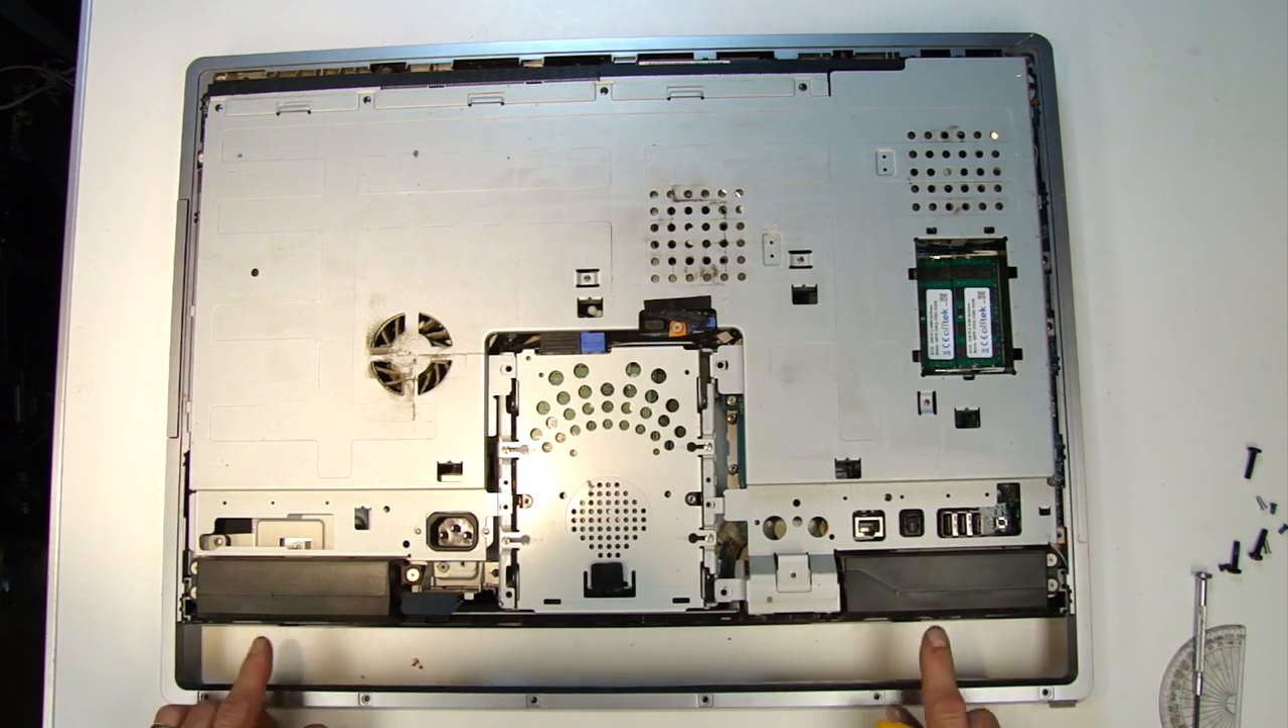I got the back off eventually. It was clipped on across here and then just lifted off.